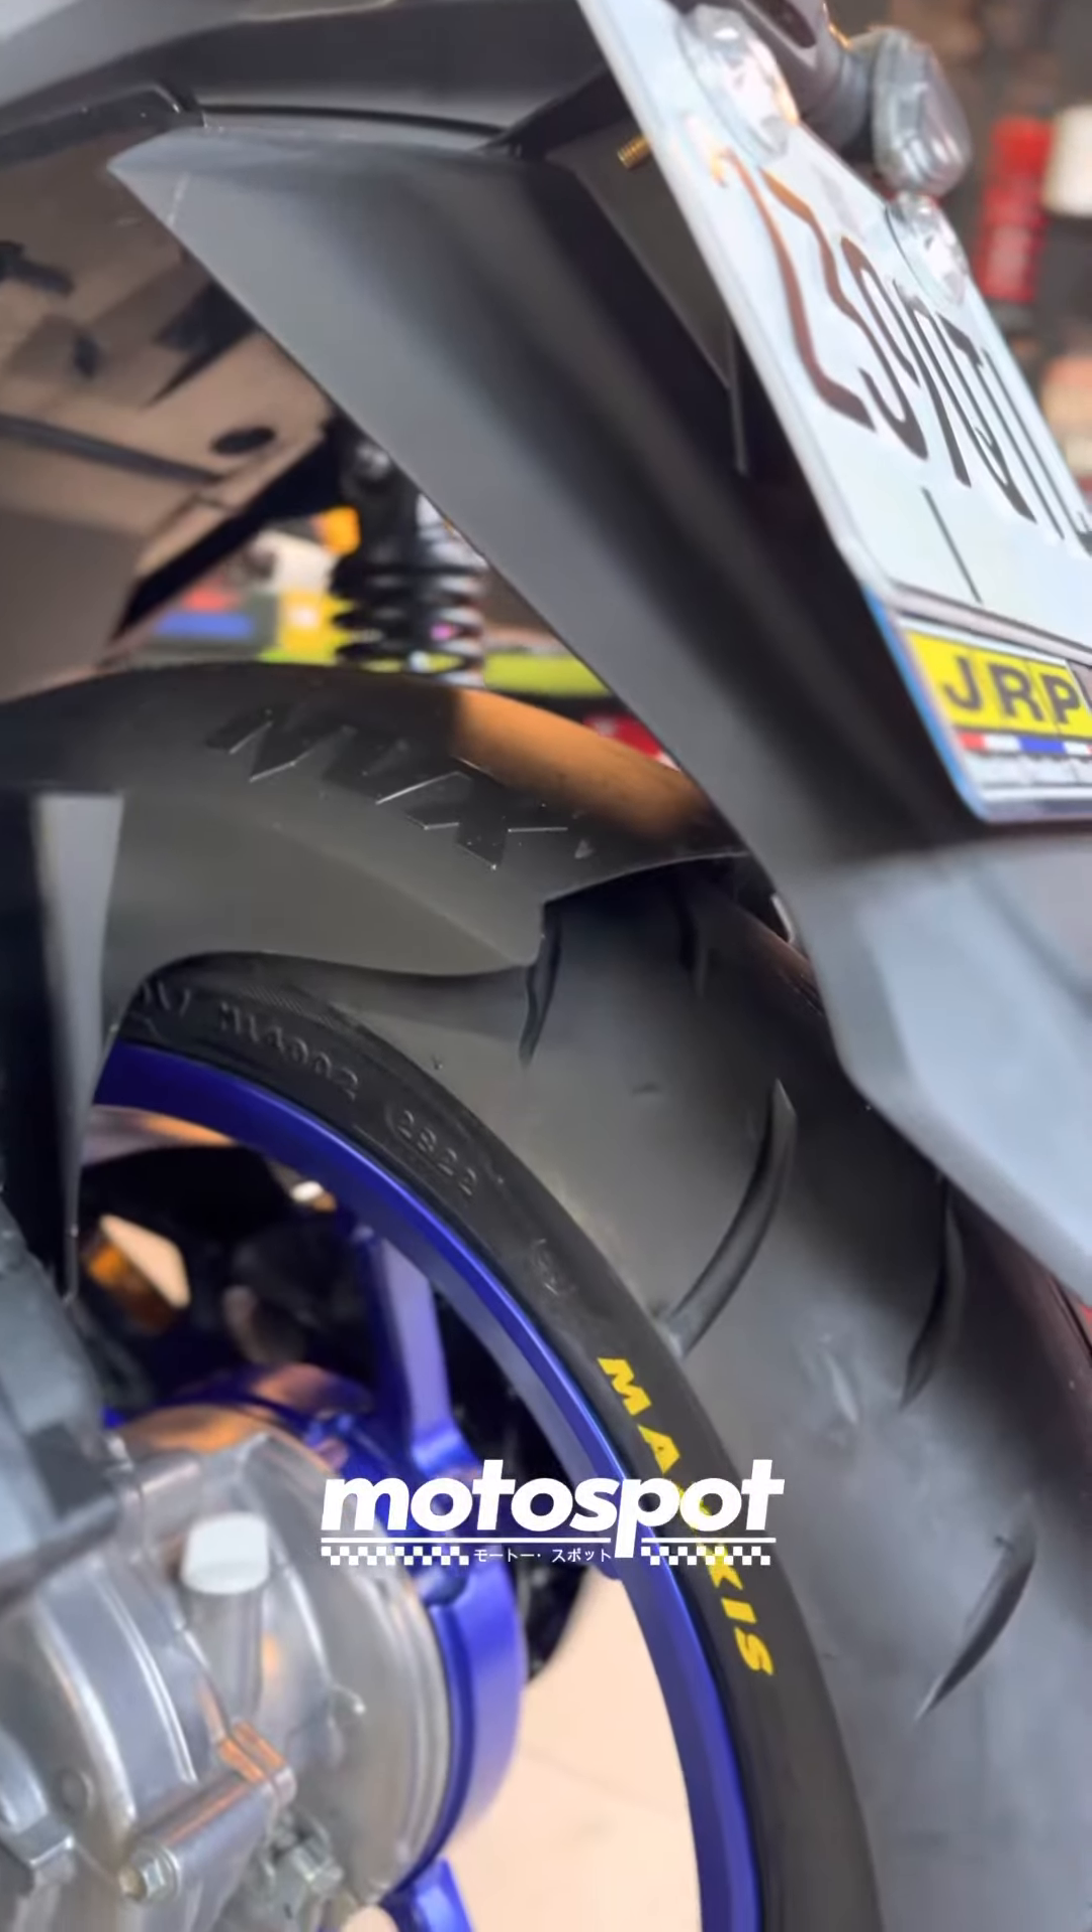At yan, nainstall na natin yung gulong.